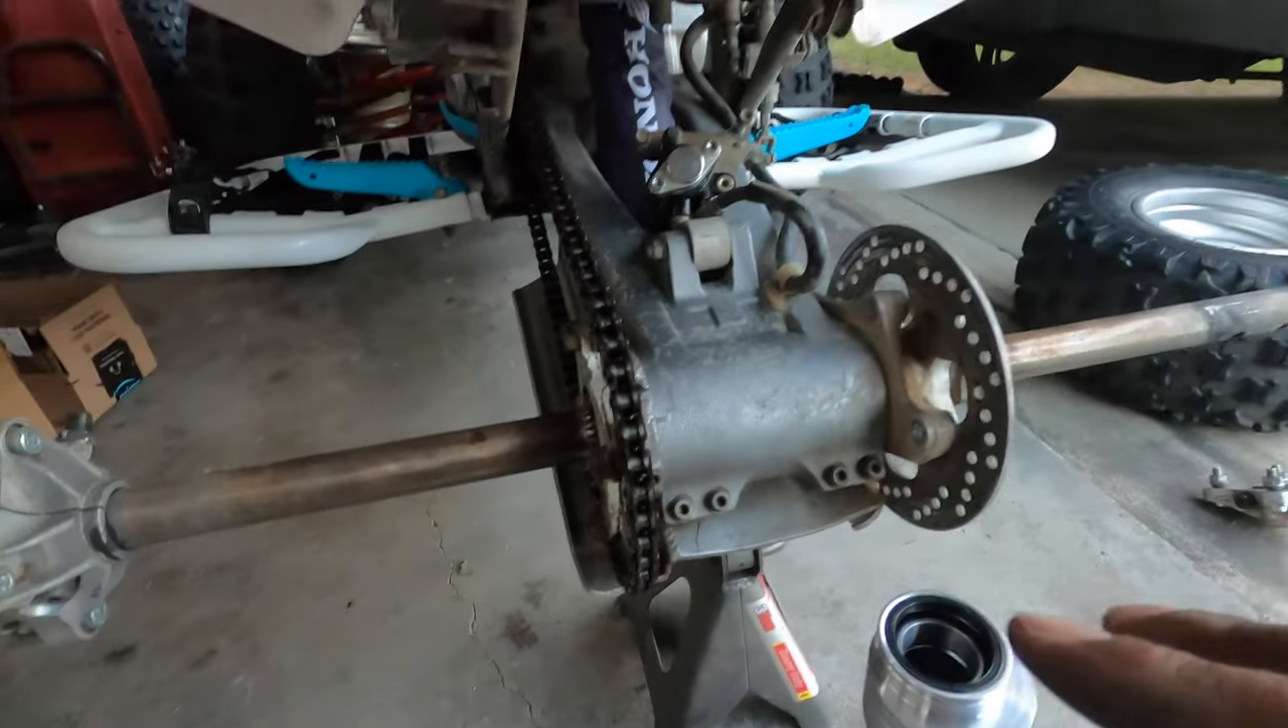So i've taken off the wheels as you can see.